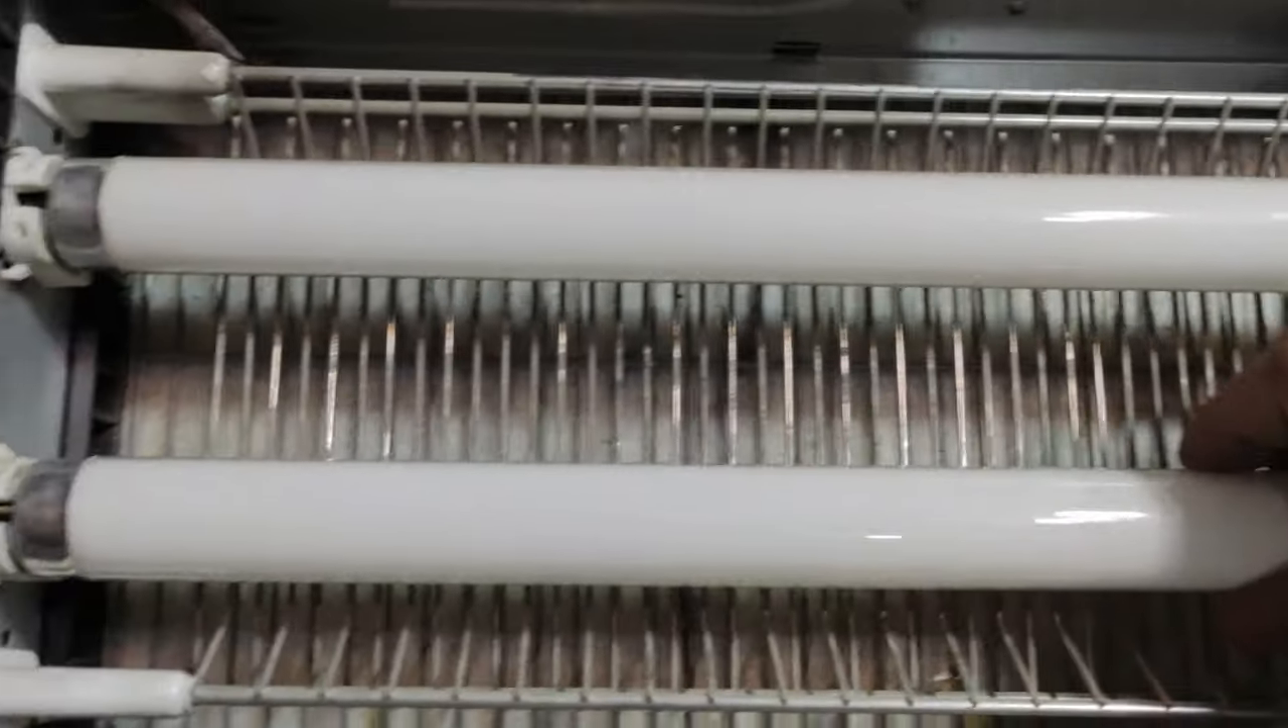अब यह देखें यह राड हमारे लग चुके।